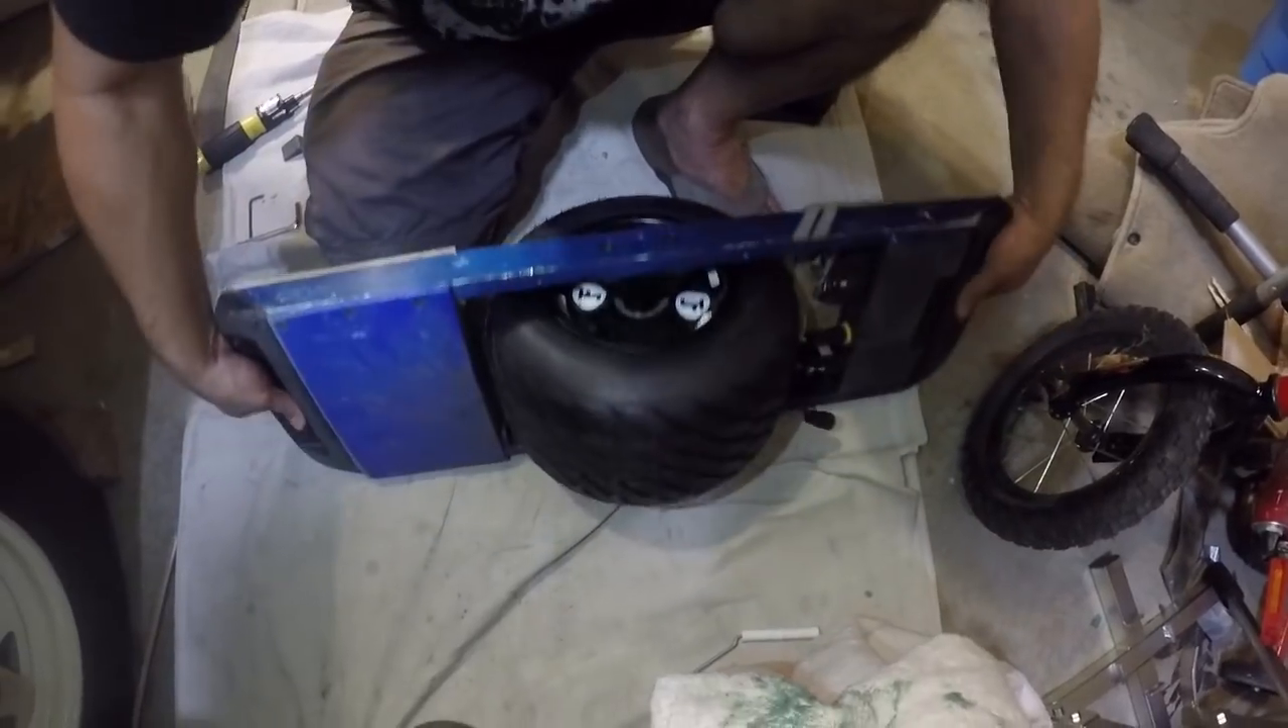The wheel's in now.